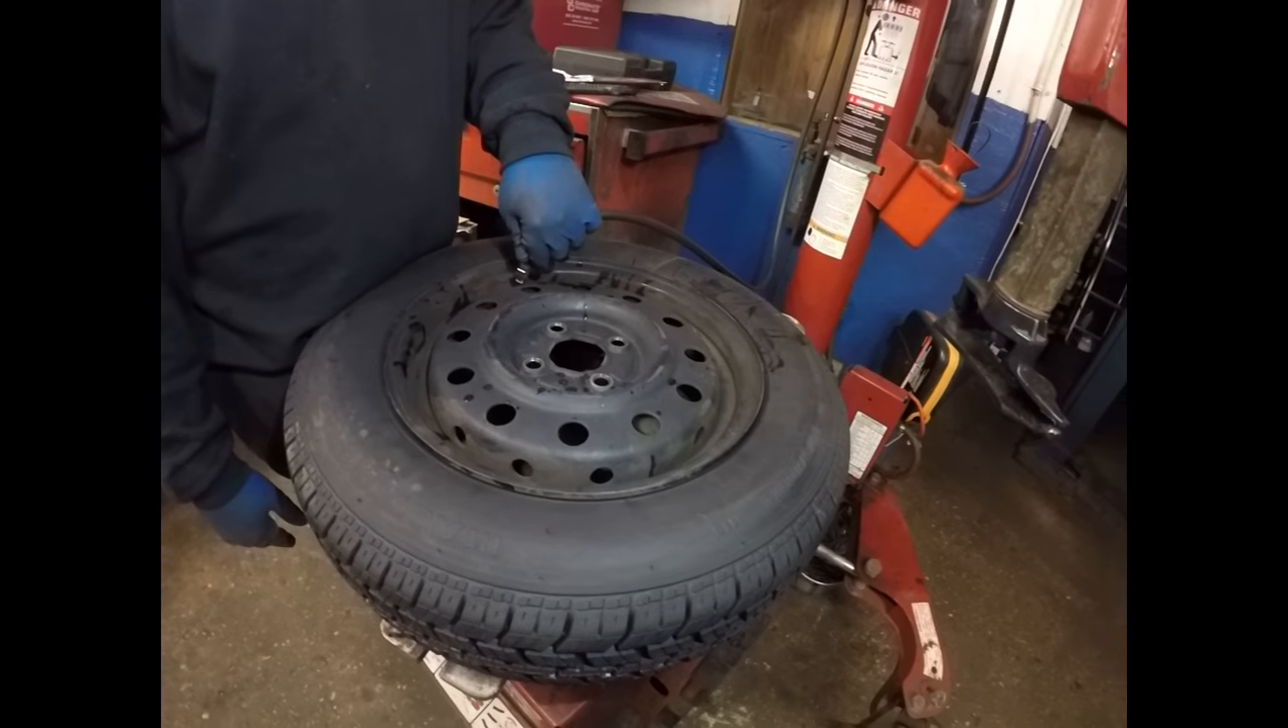The tire is mounted and is ready to be balanced.